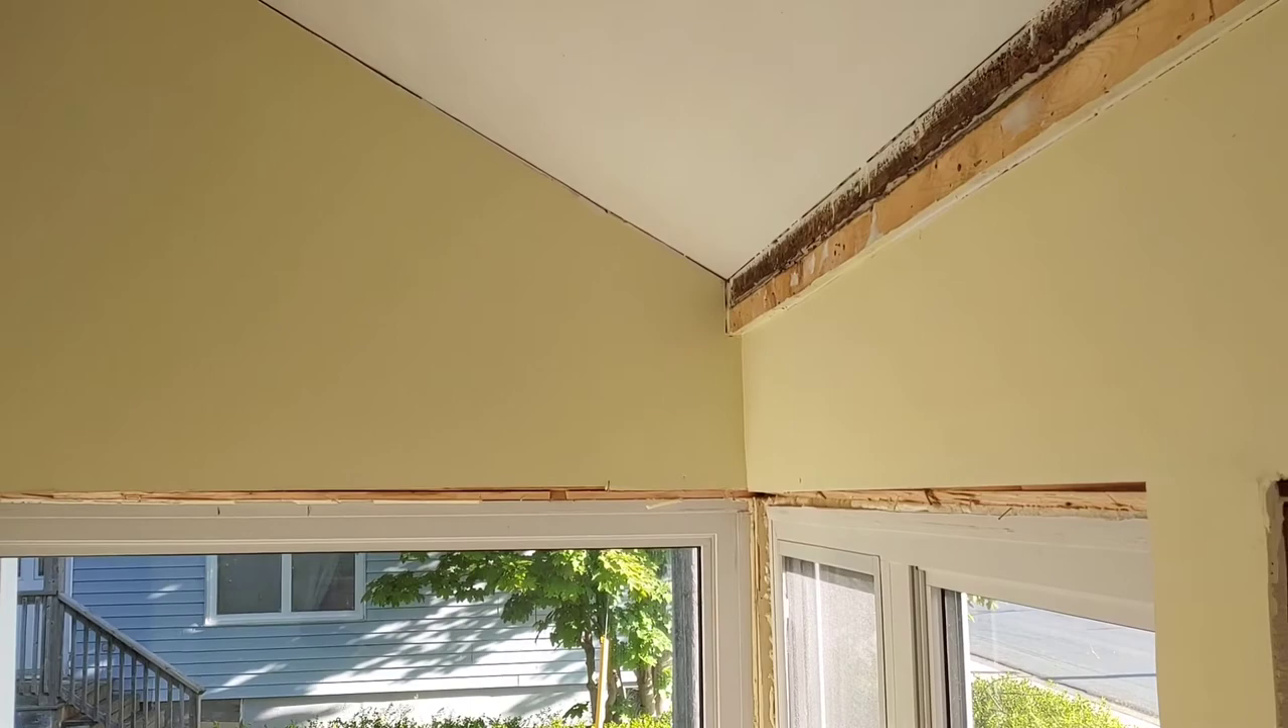Stand back here a little bit and there is my drywall sanded smooth primed painted with two coats of uh top coat so all that's left to do now is trim this room out.